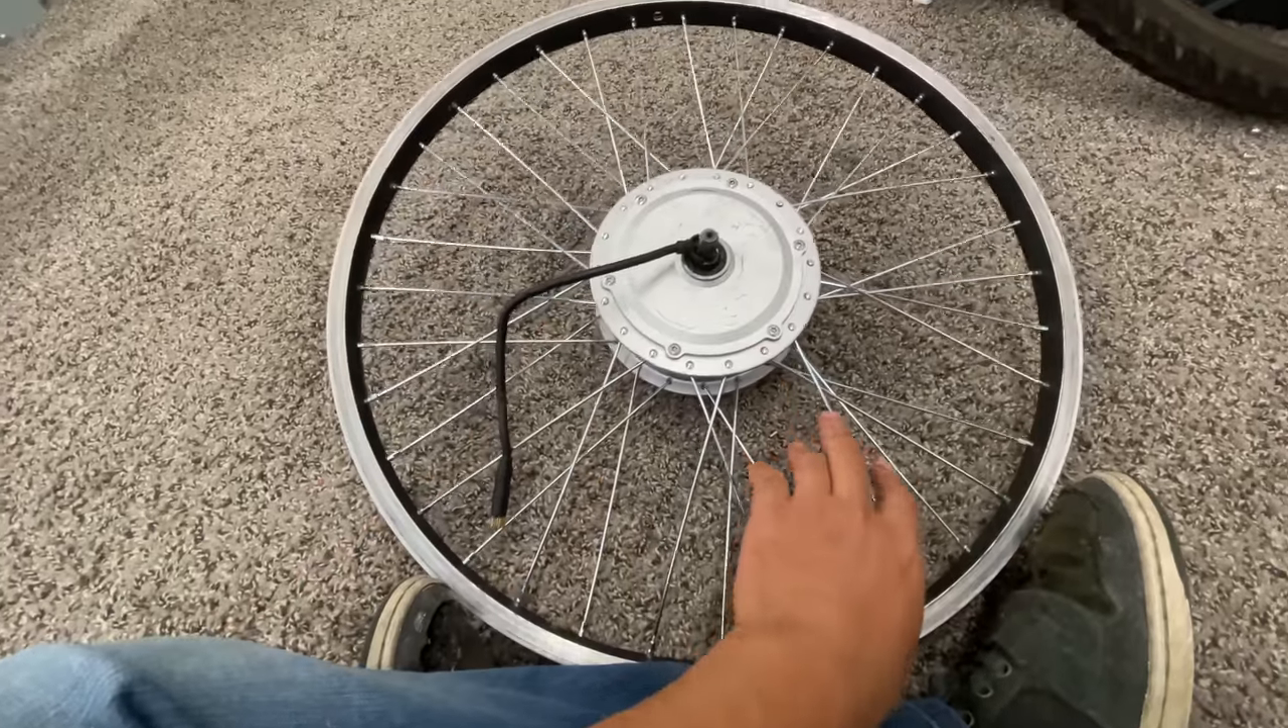So here is the final 24-inch rim loaded in here.